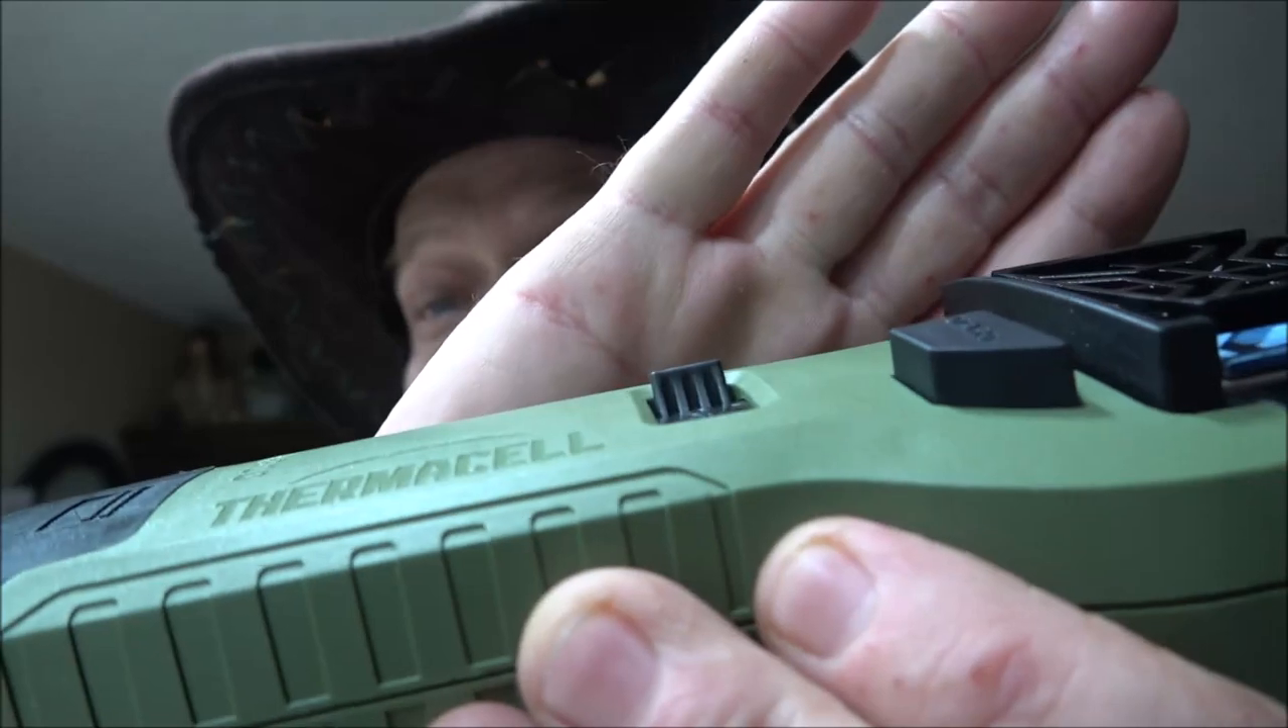I think the switch should be a little more down in if anything not it's sitting proud see how that's setting up.